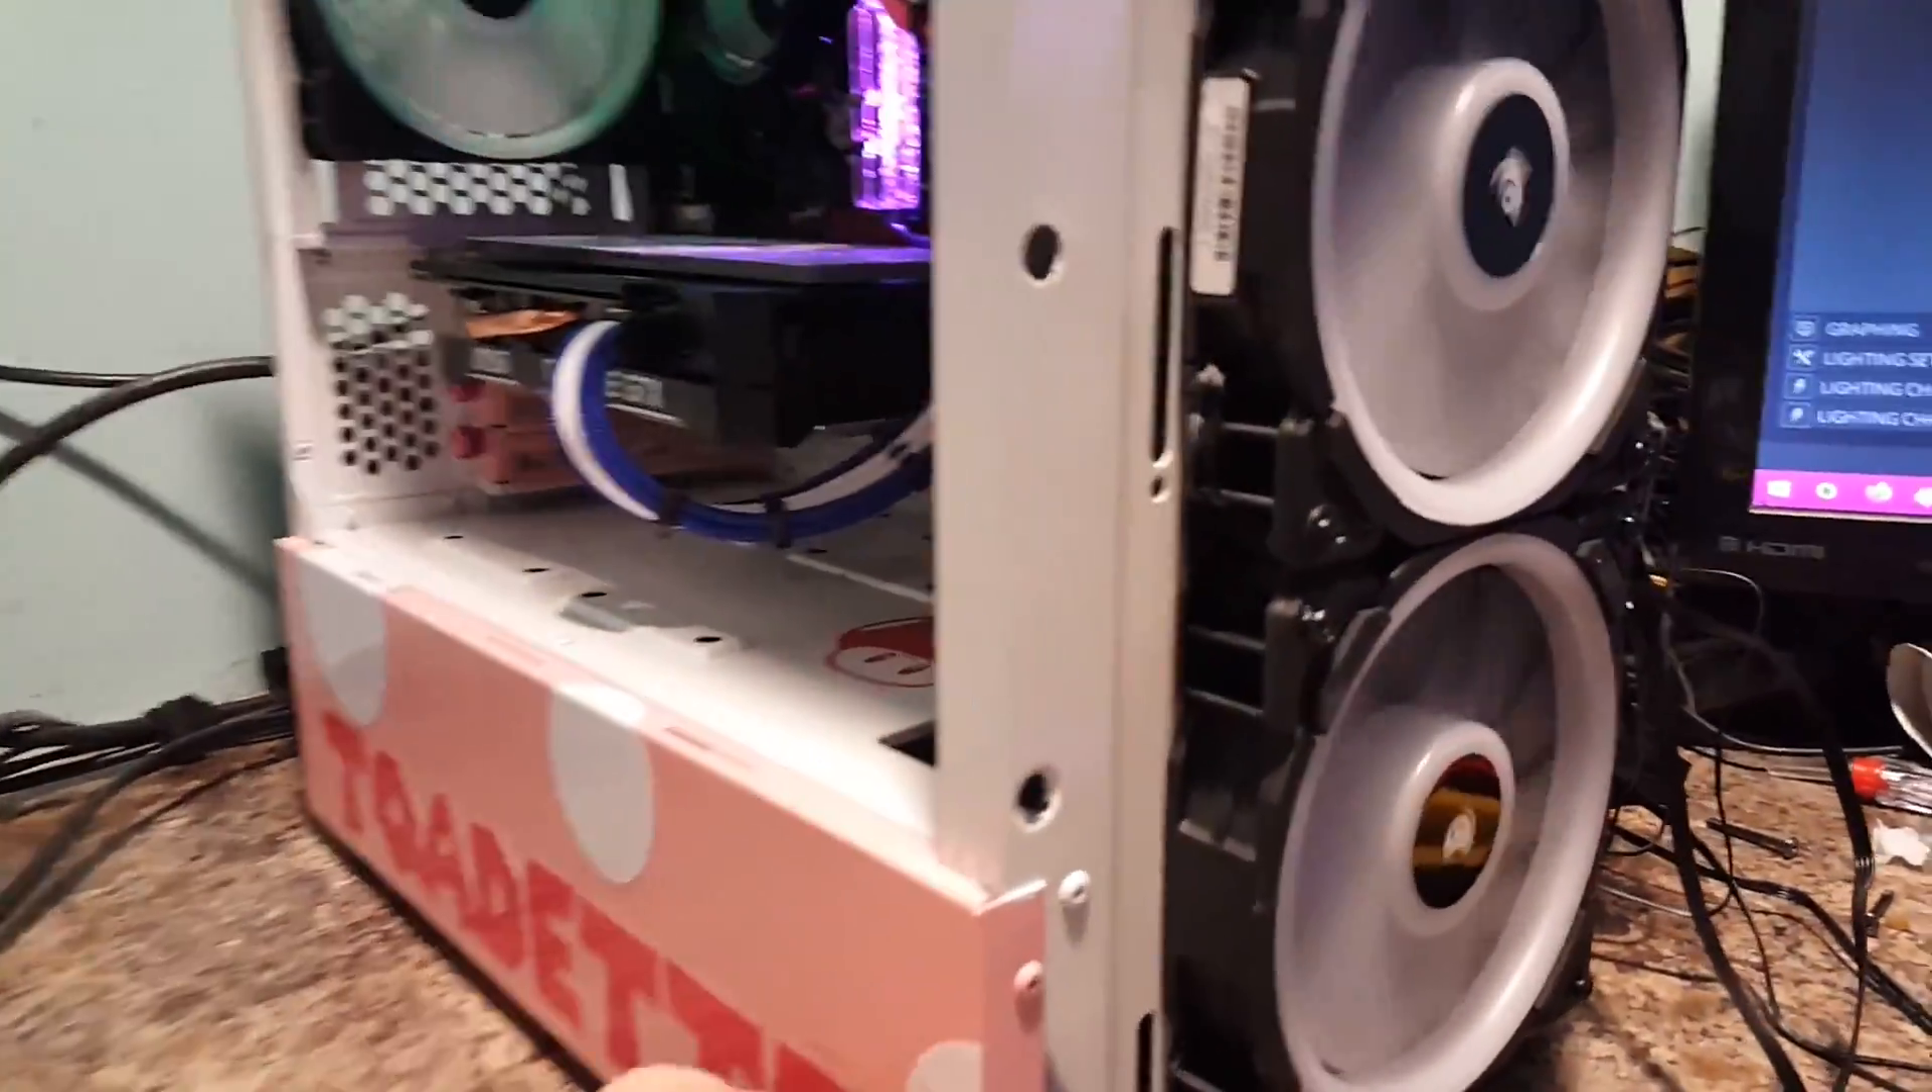Okay, to show you how I've progressed so far, I got the fans in now.